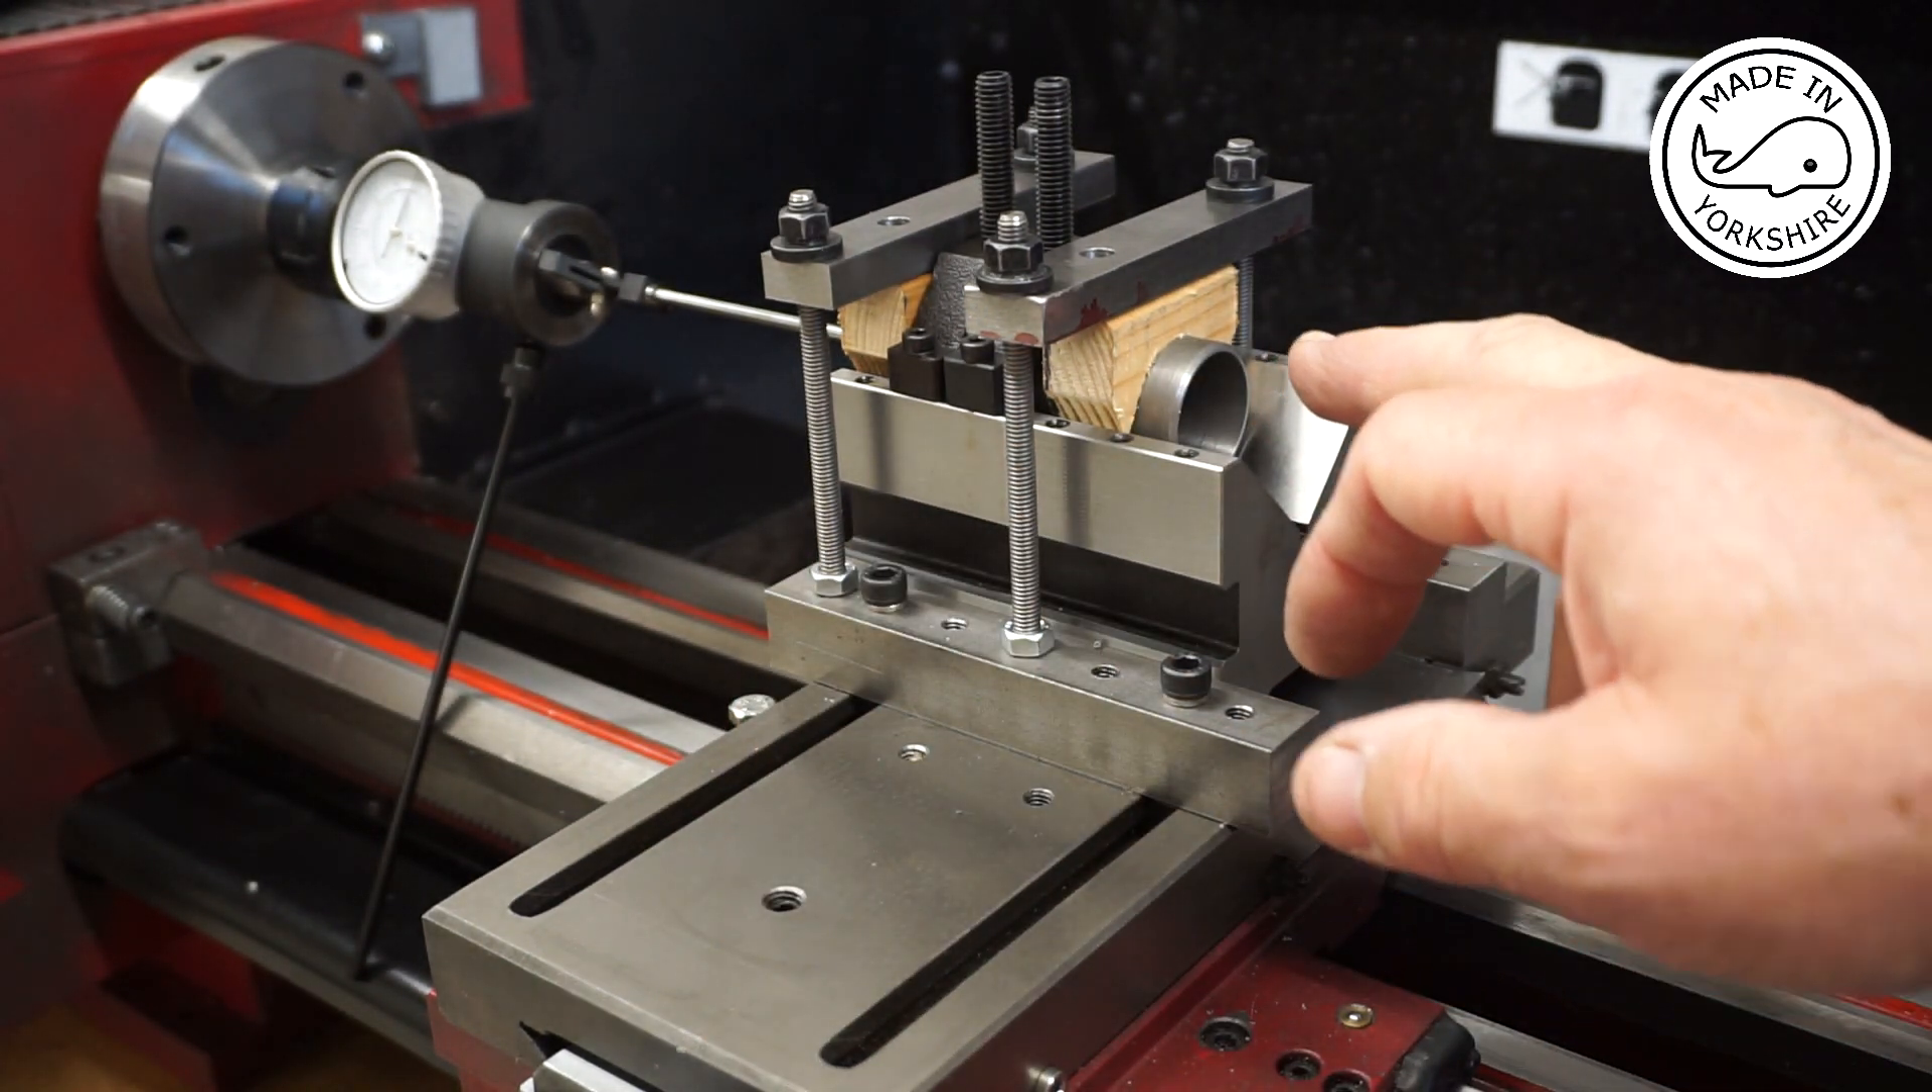I've put some locking nuts at the bottom of these studs.